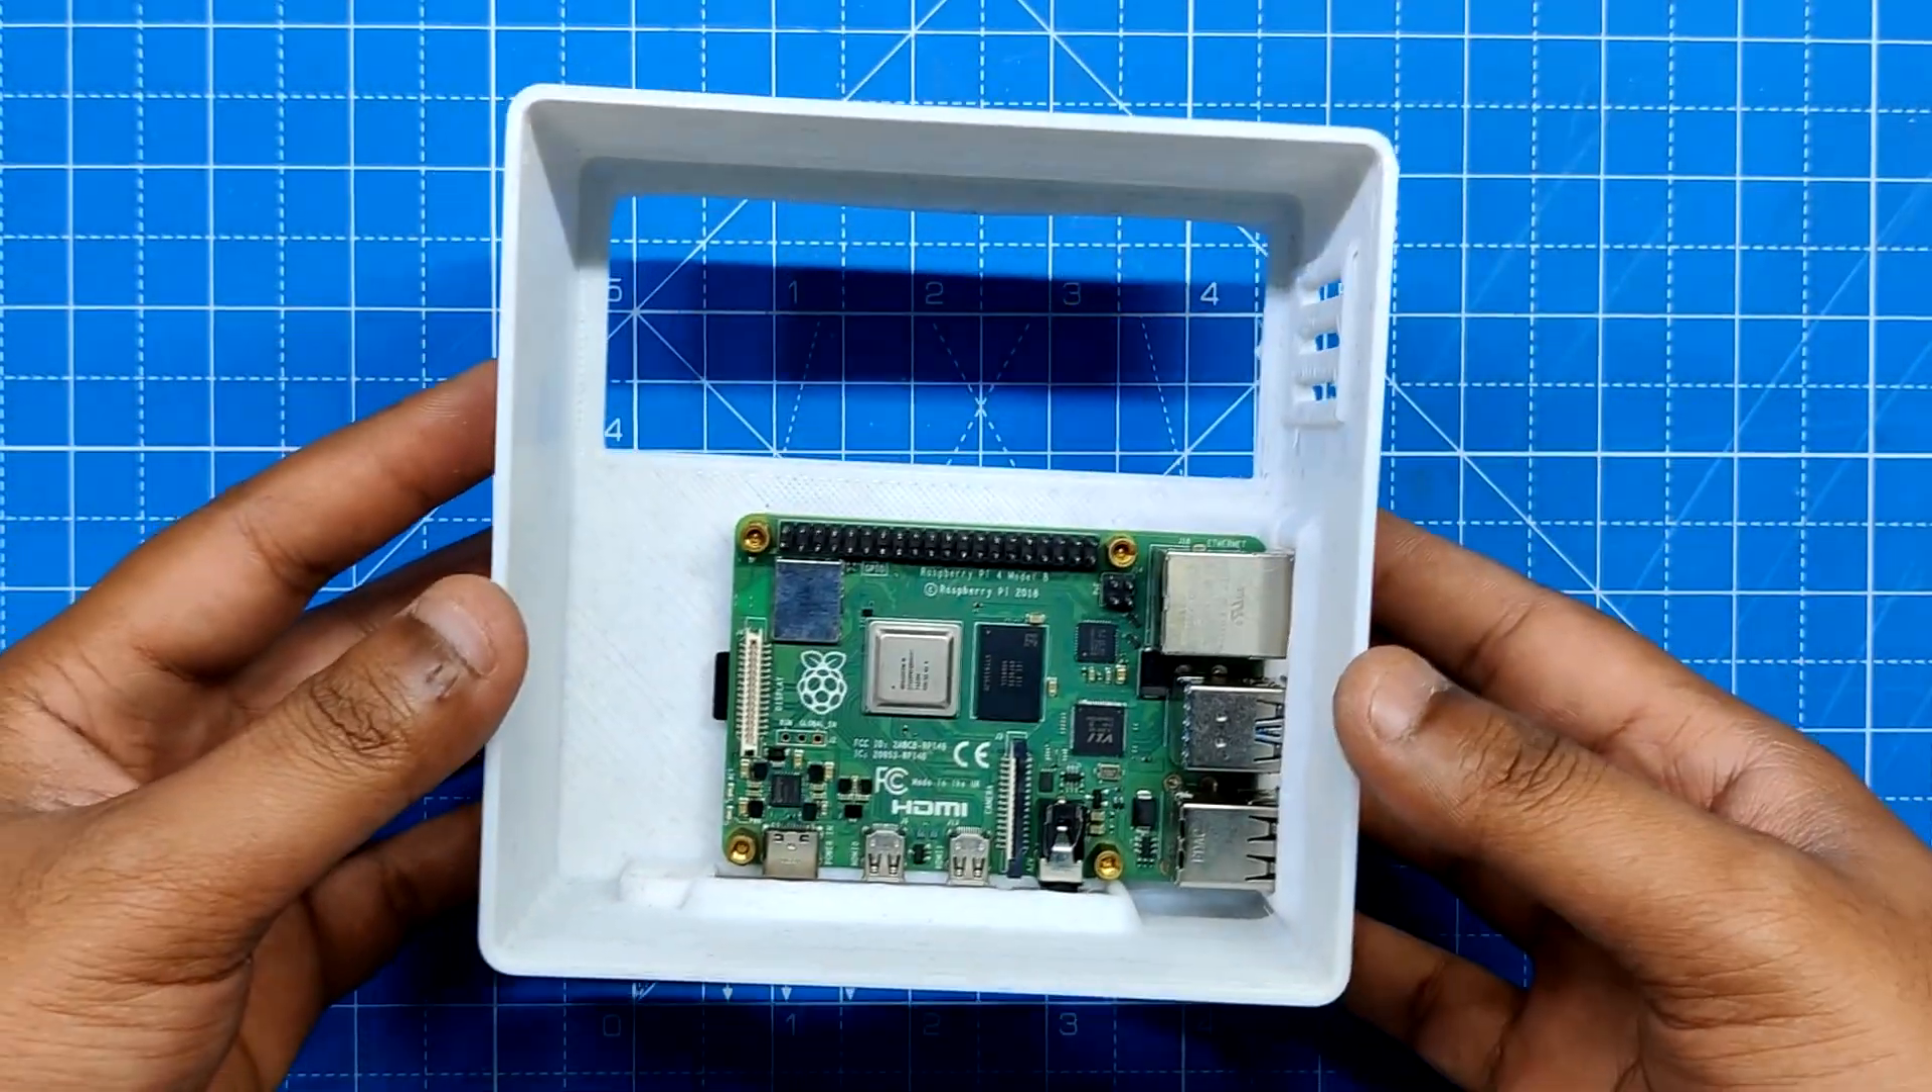The pi holder section assembly is now completed.